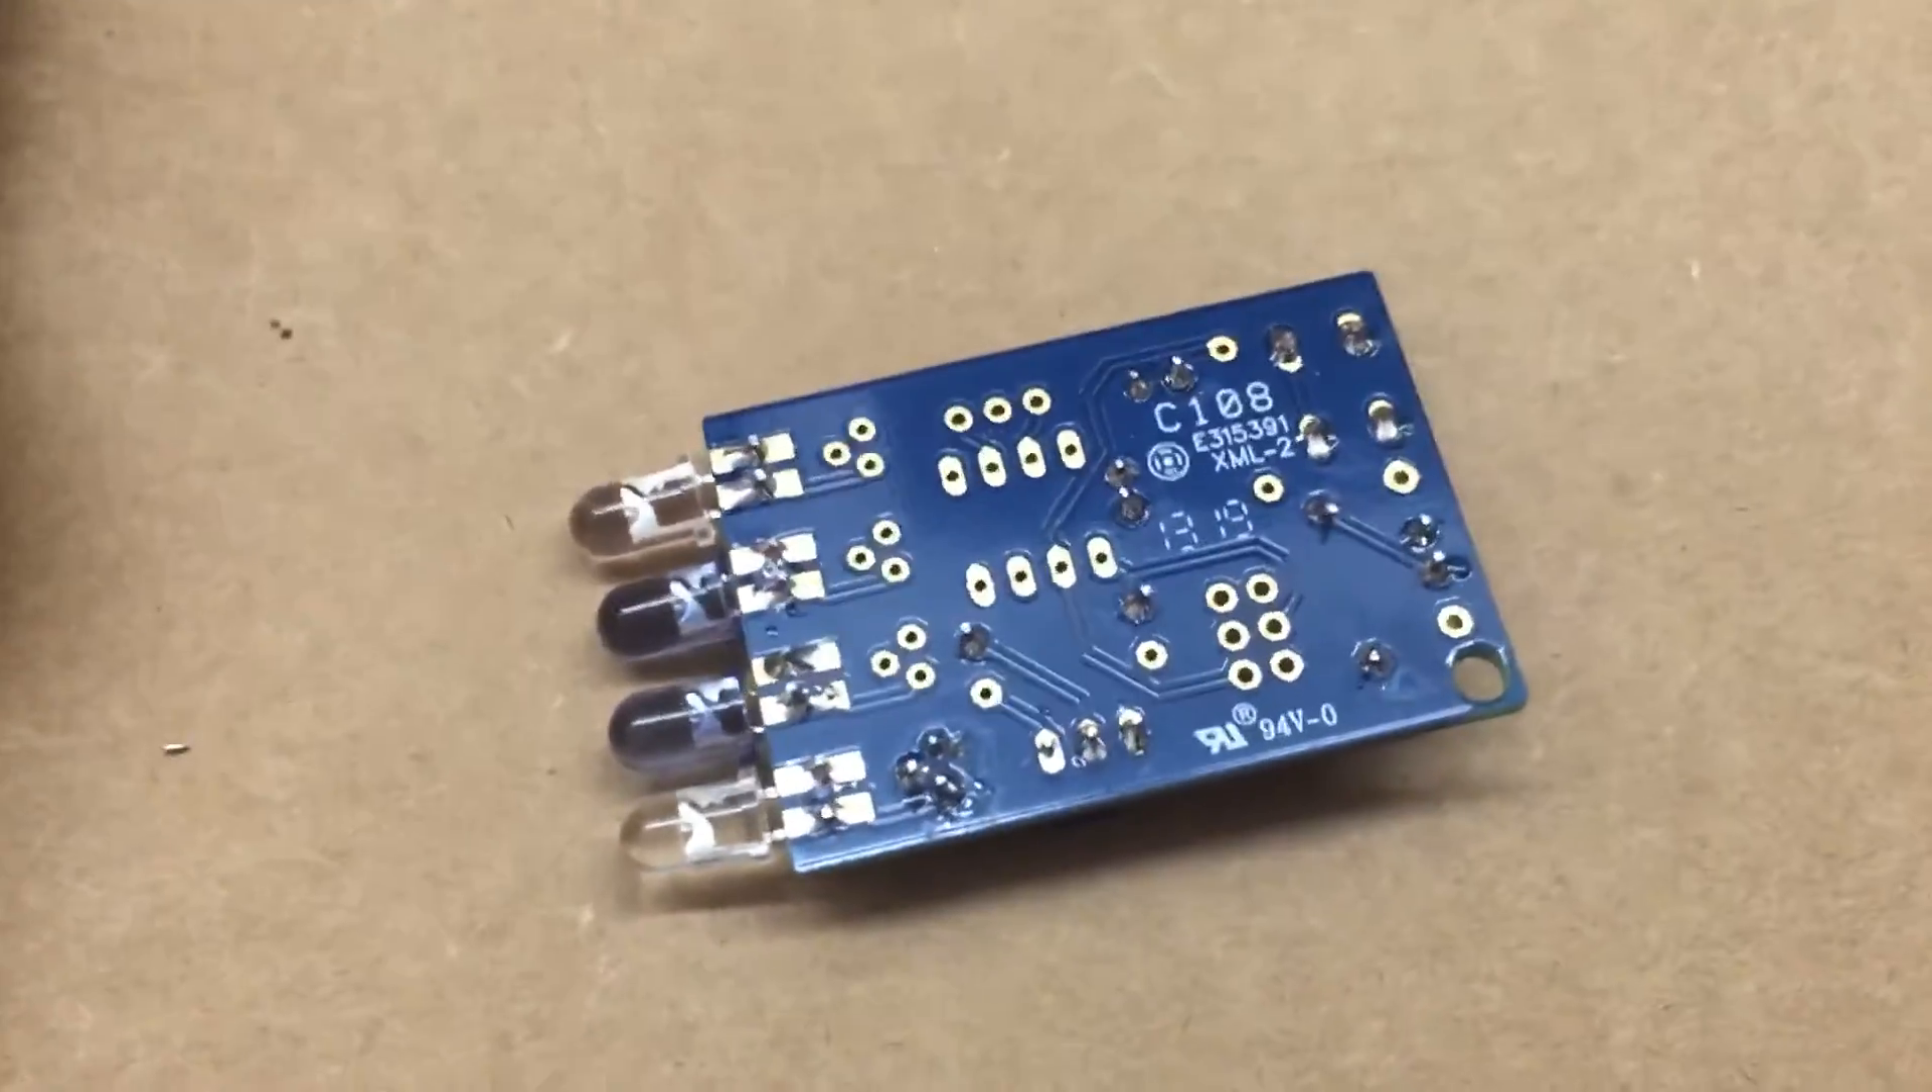All right, so now we have some LEDs soldered down.